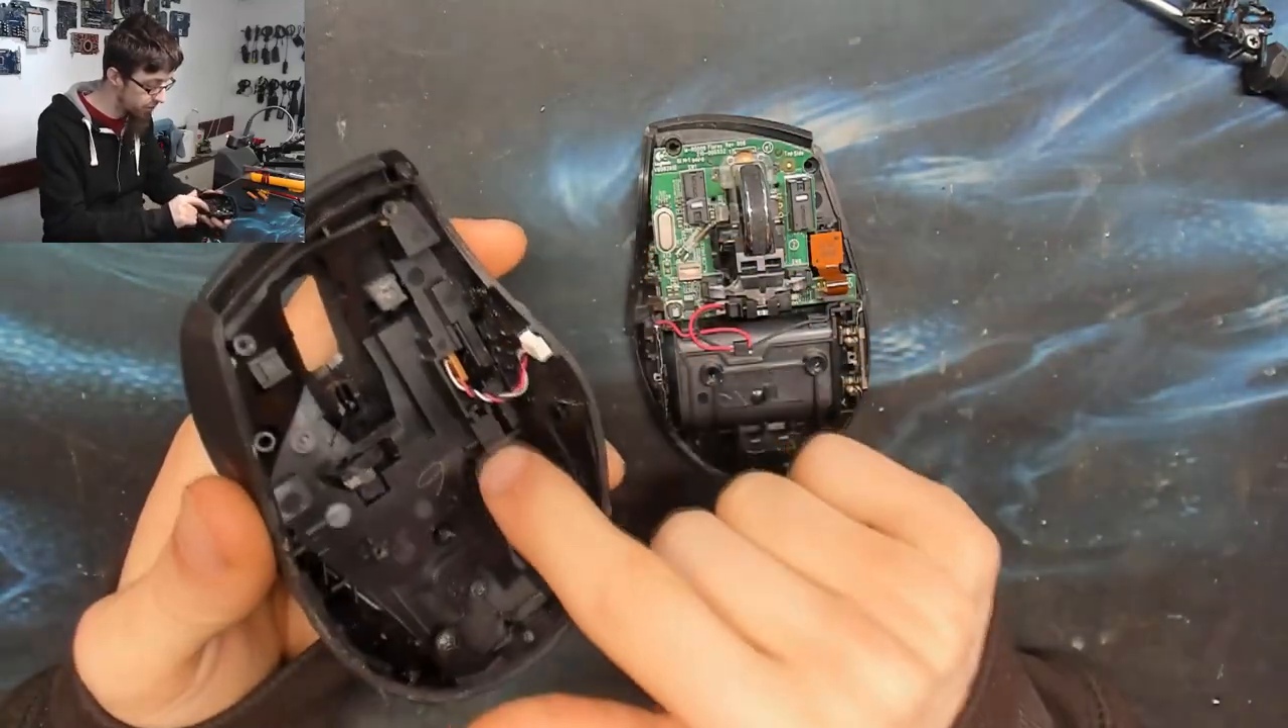So now we've got the two halves of the mouse.